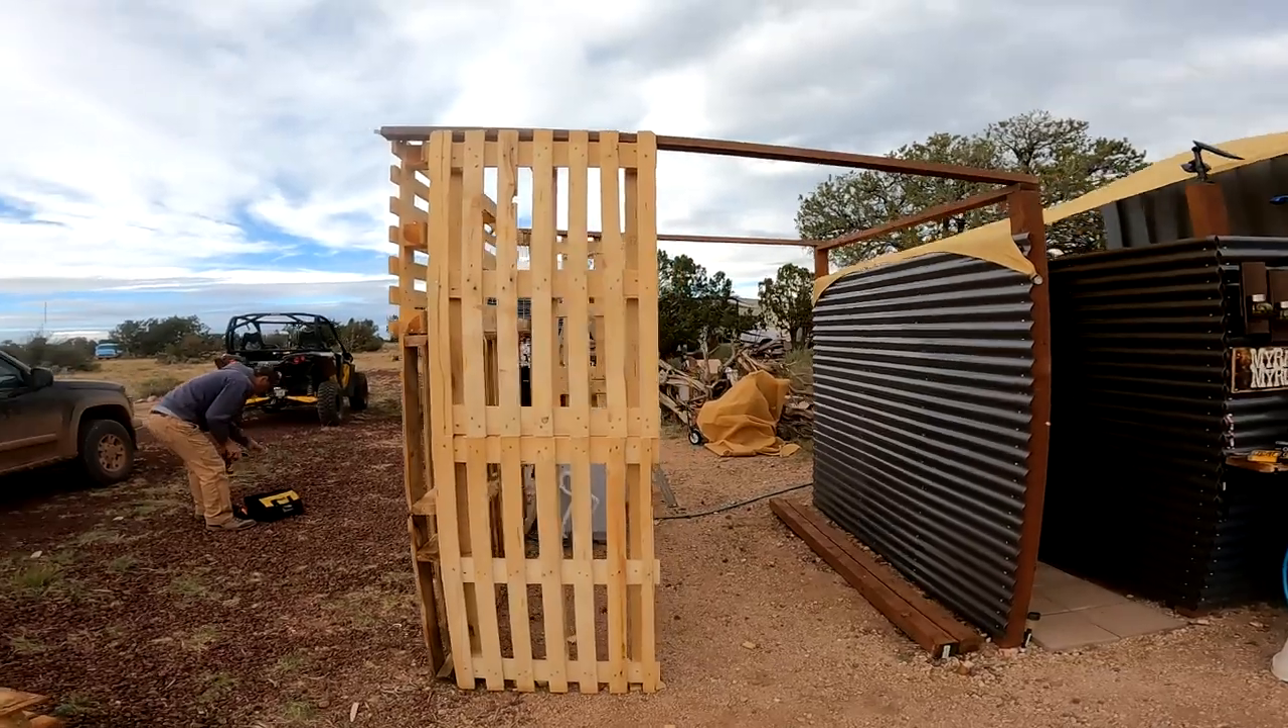Well, the structure is up. All we need is the cladding.